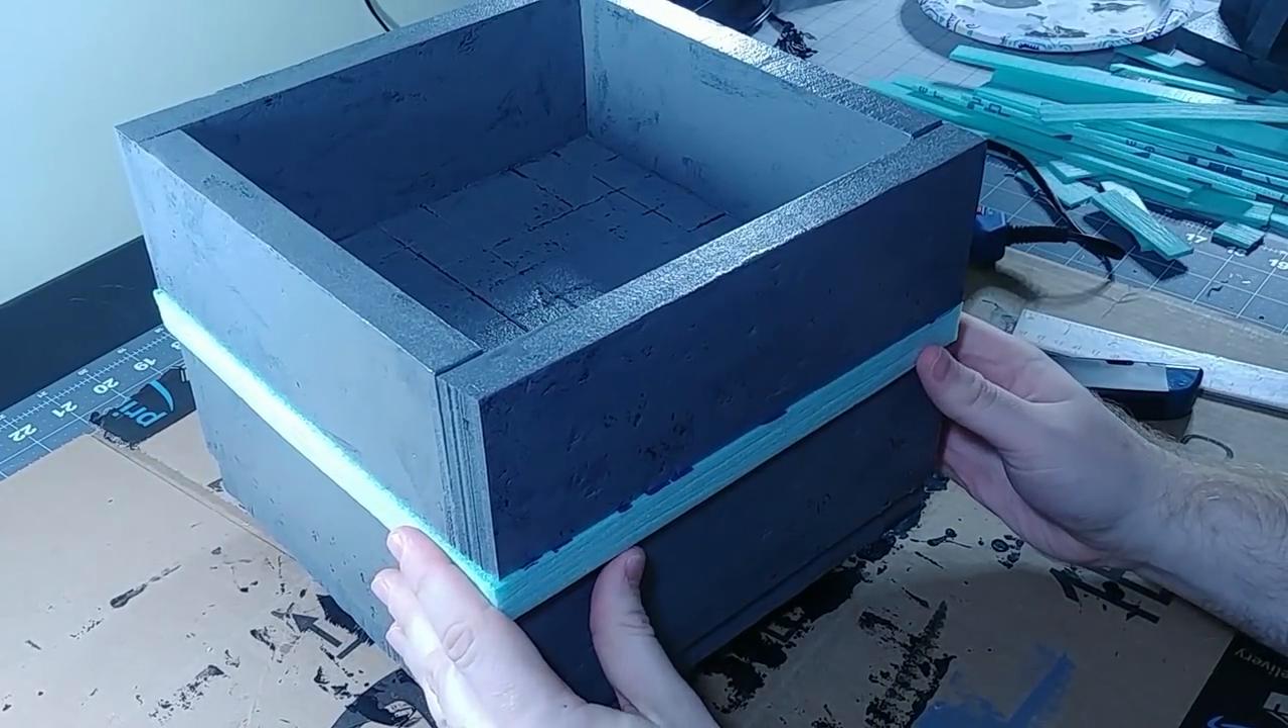We've got one of the floors done. I test it to make sure that it lines up properly to the next one, which, hey, hallelujah, it does.